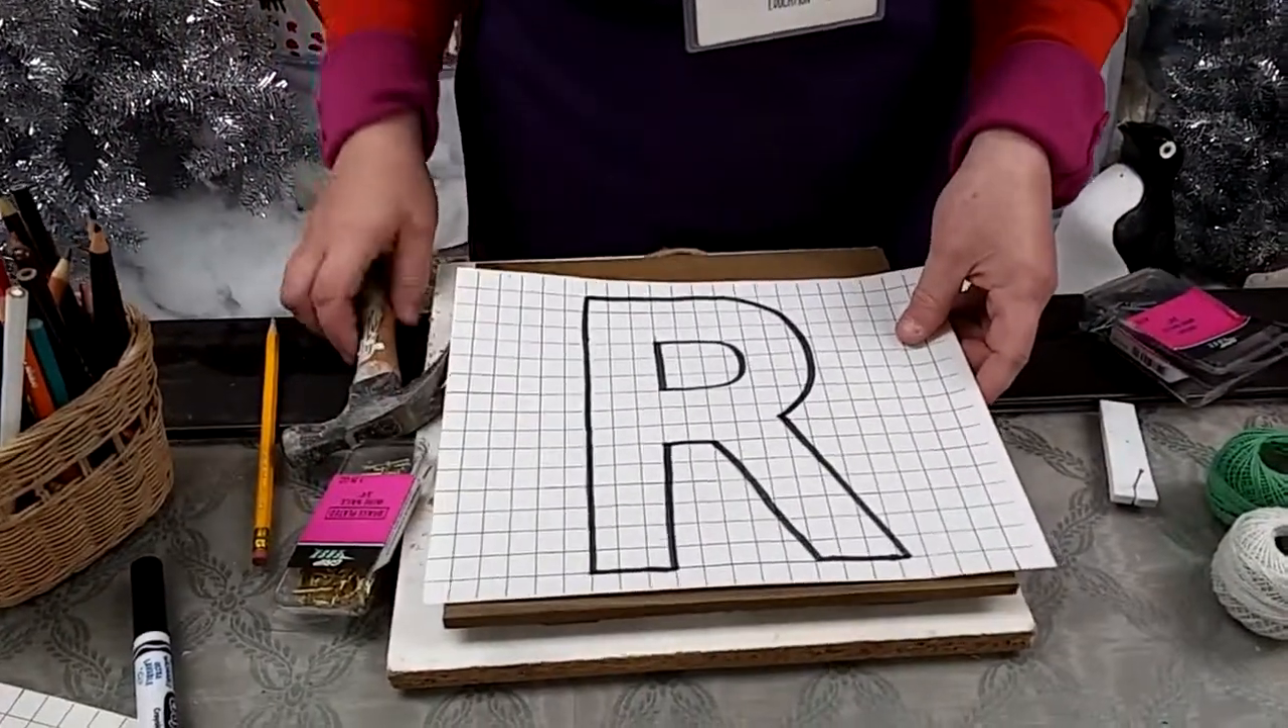You can see that the grid paper goes a little bit off the sides.